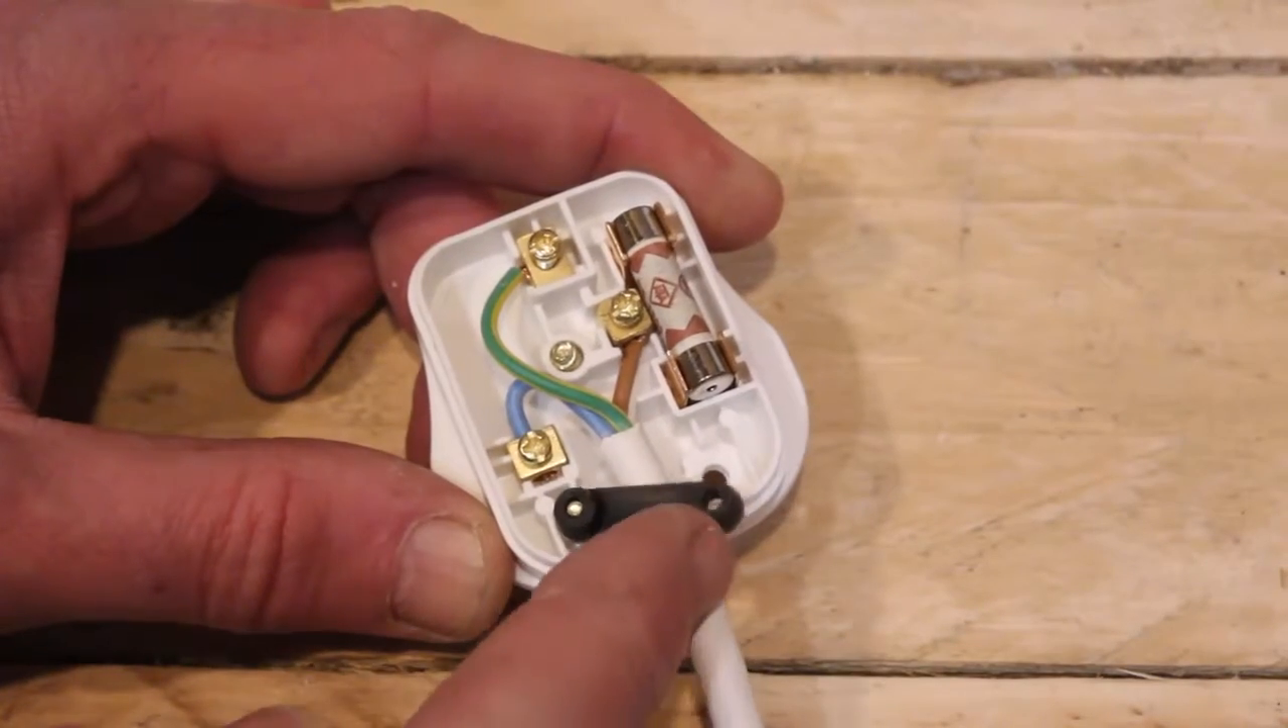So, I've already inserted one half, just here, of the cord grip.